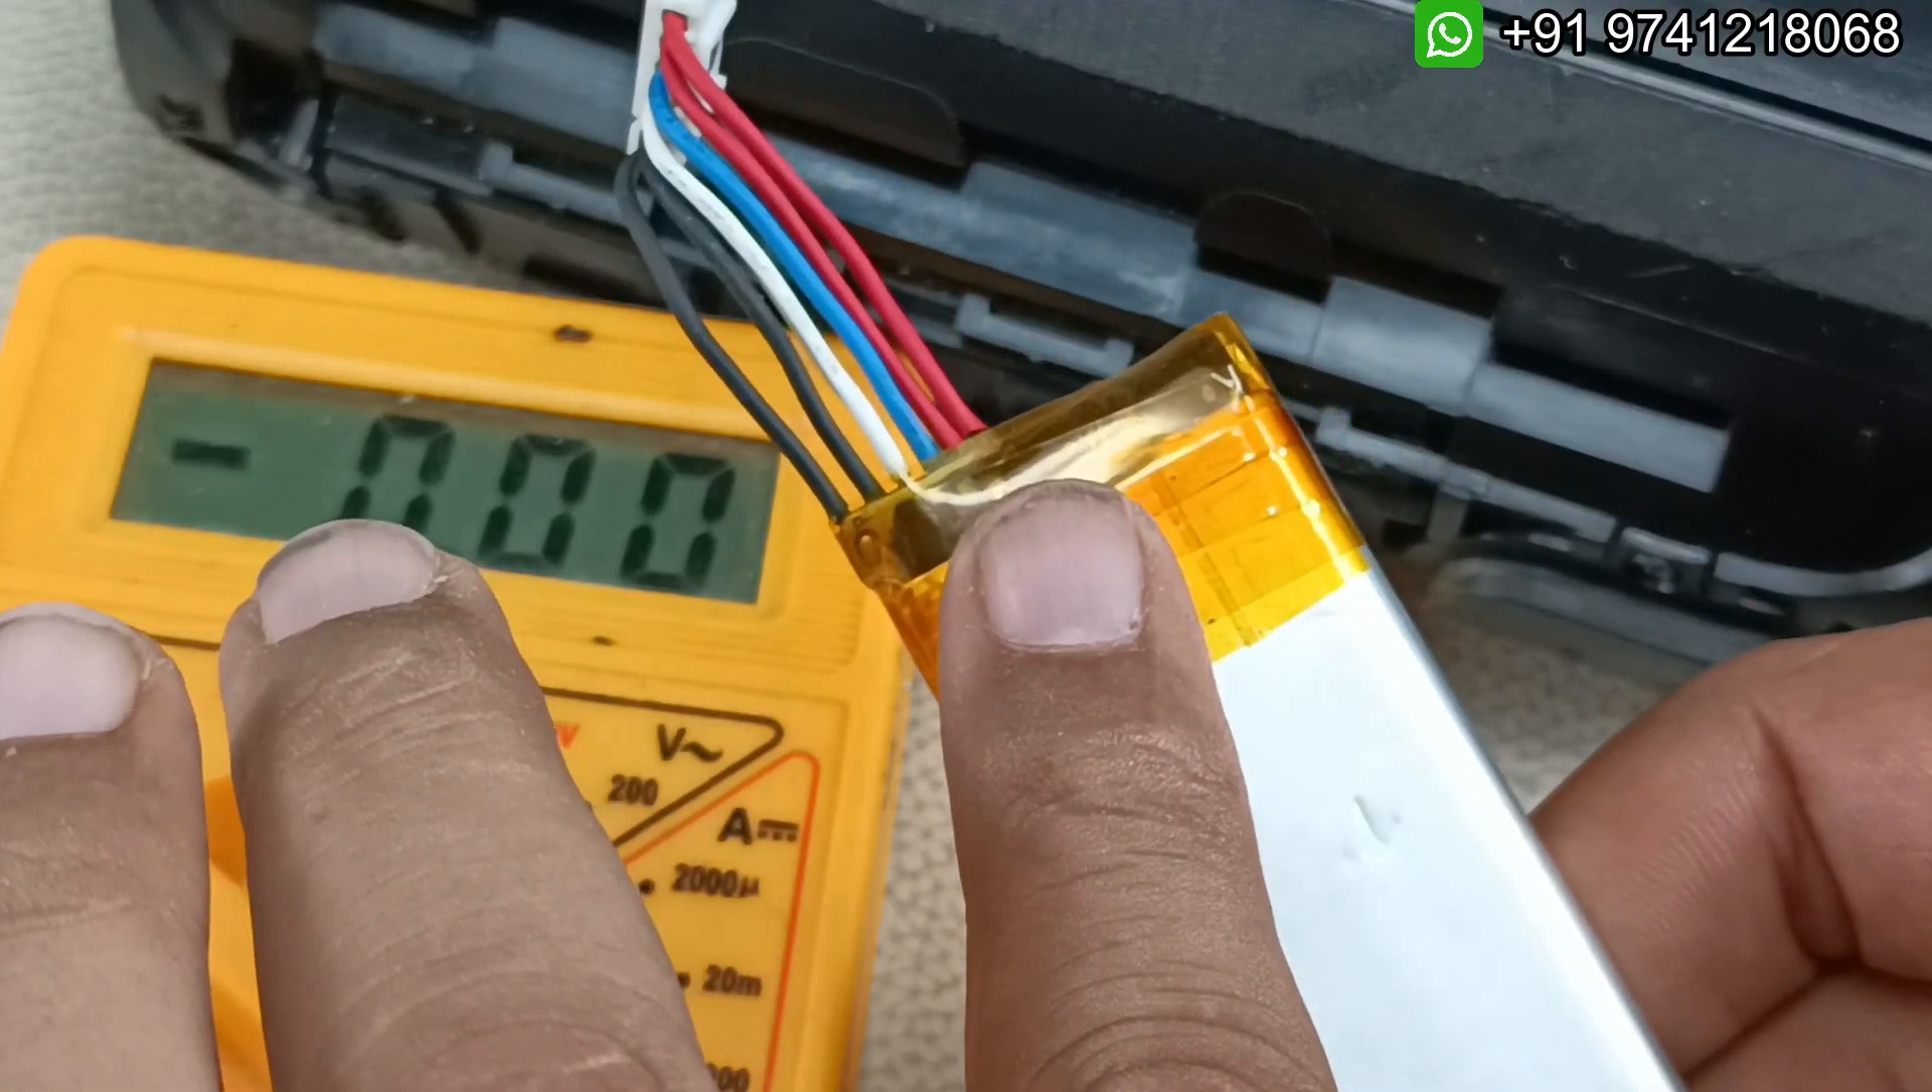I have used the heat resistant tape here for the bms and the battery so now only i have to install the heat sleeve here.